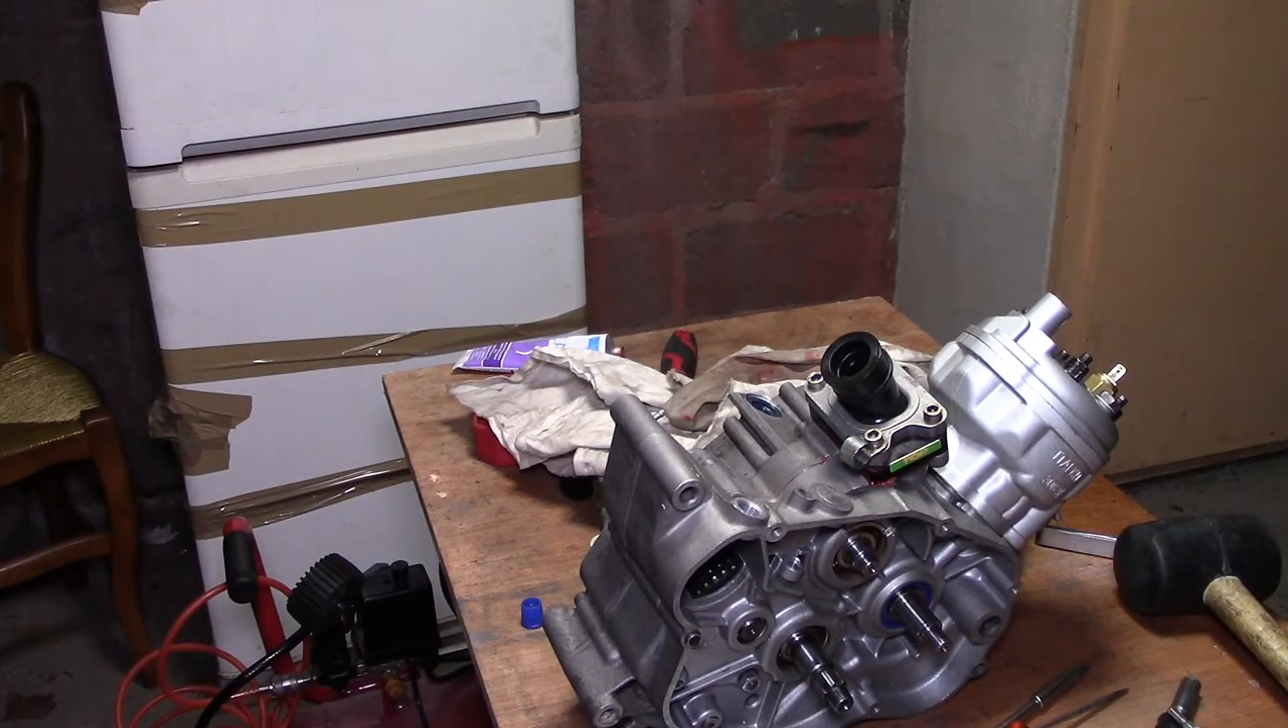J'ai remonté l'admission, le cylindre.